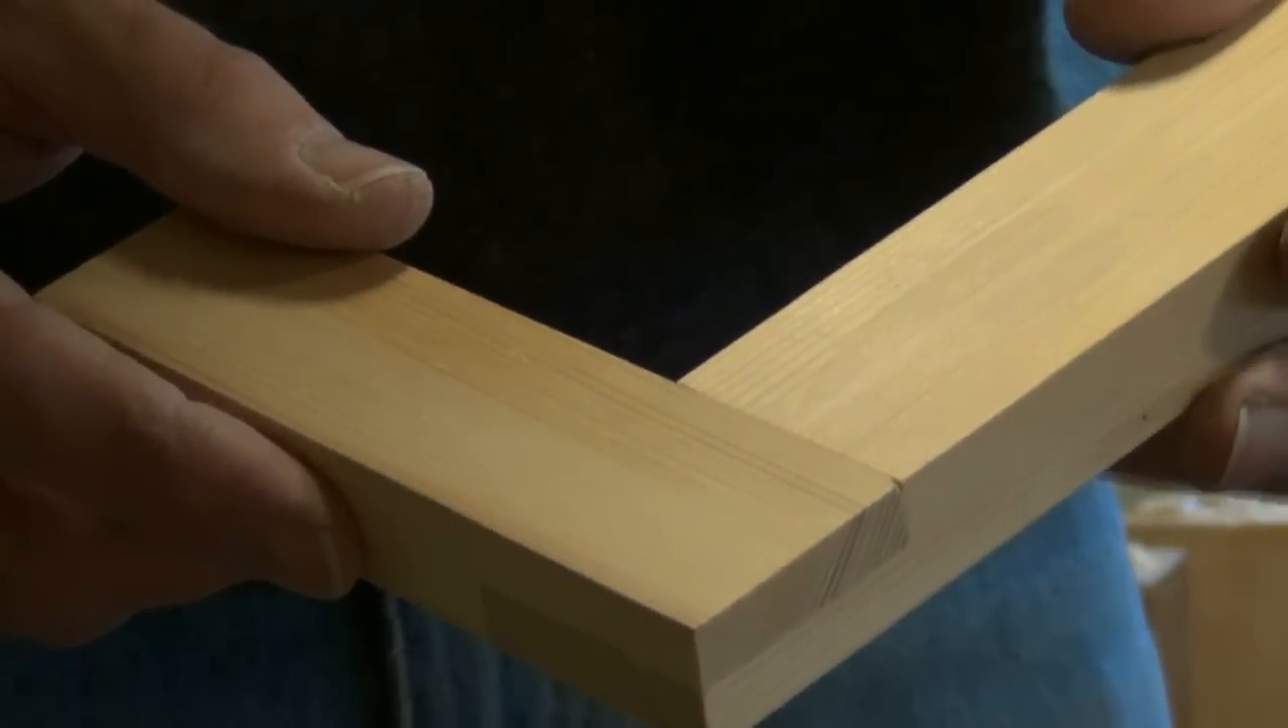And the result is a lovely joint nice tight joint lines and nice and flush.